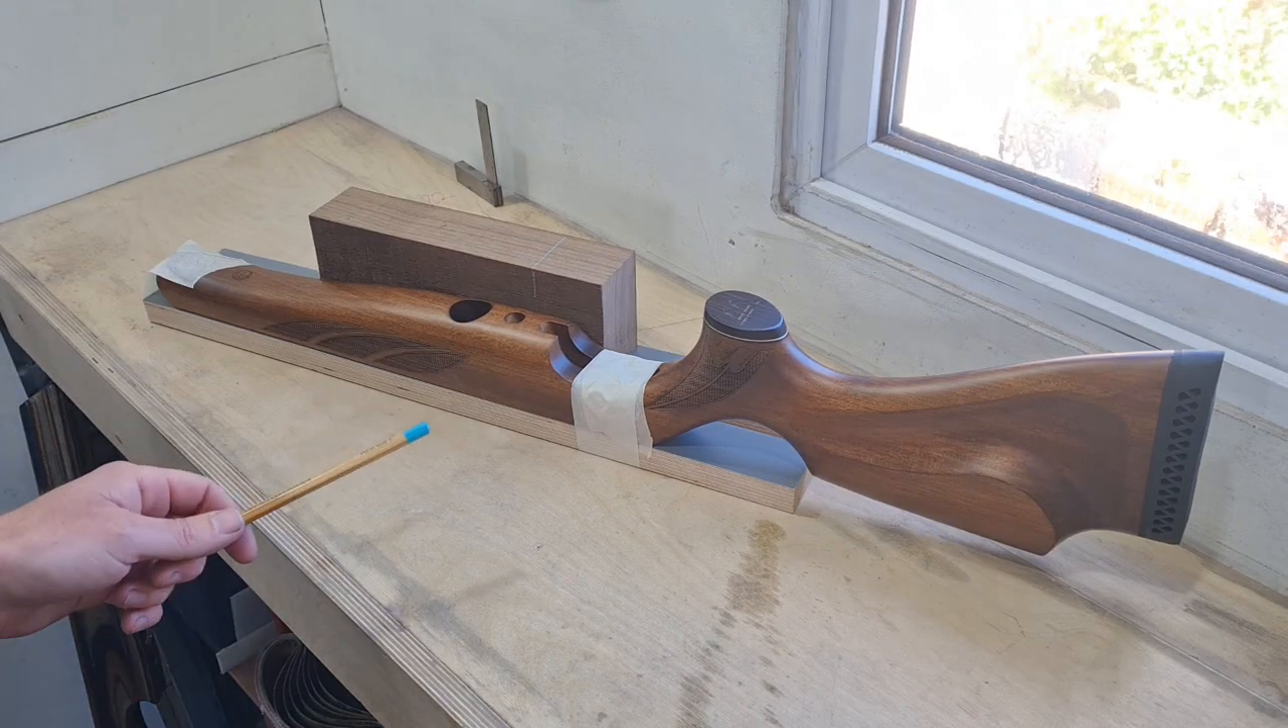So I've just taped the stock upside down here to a flat board.